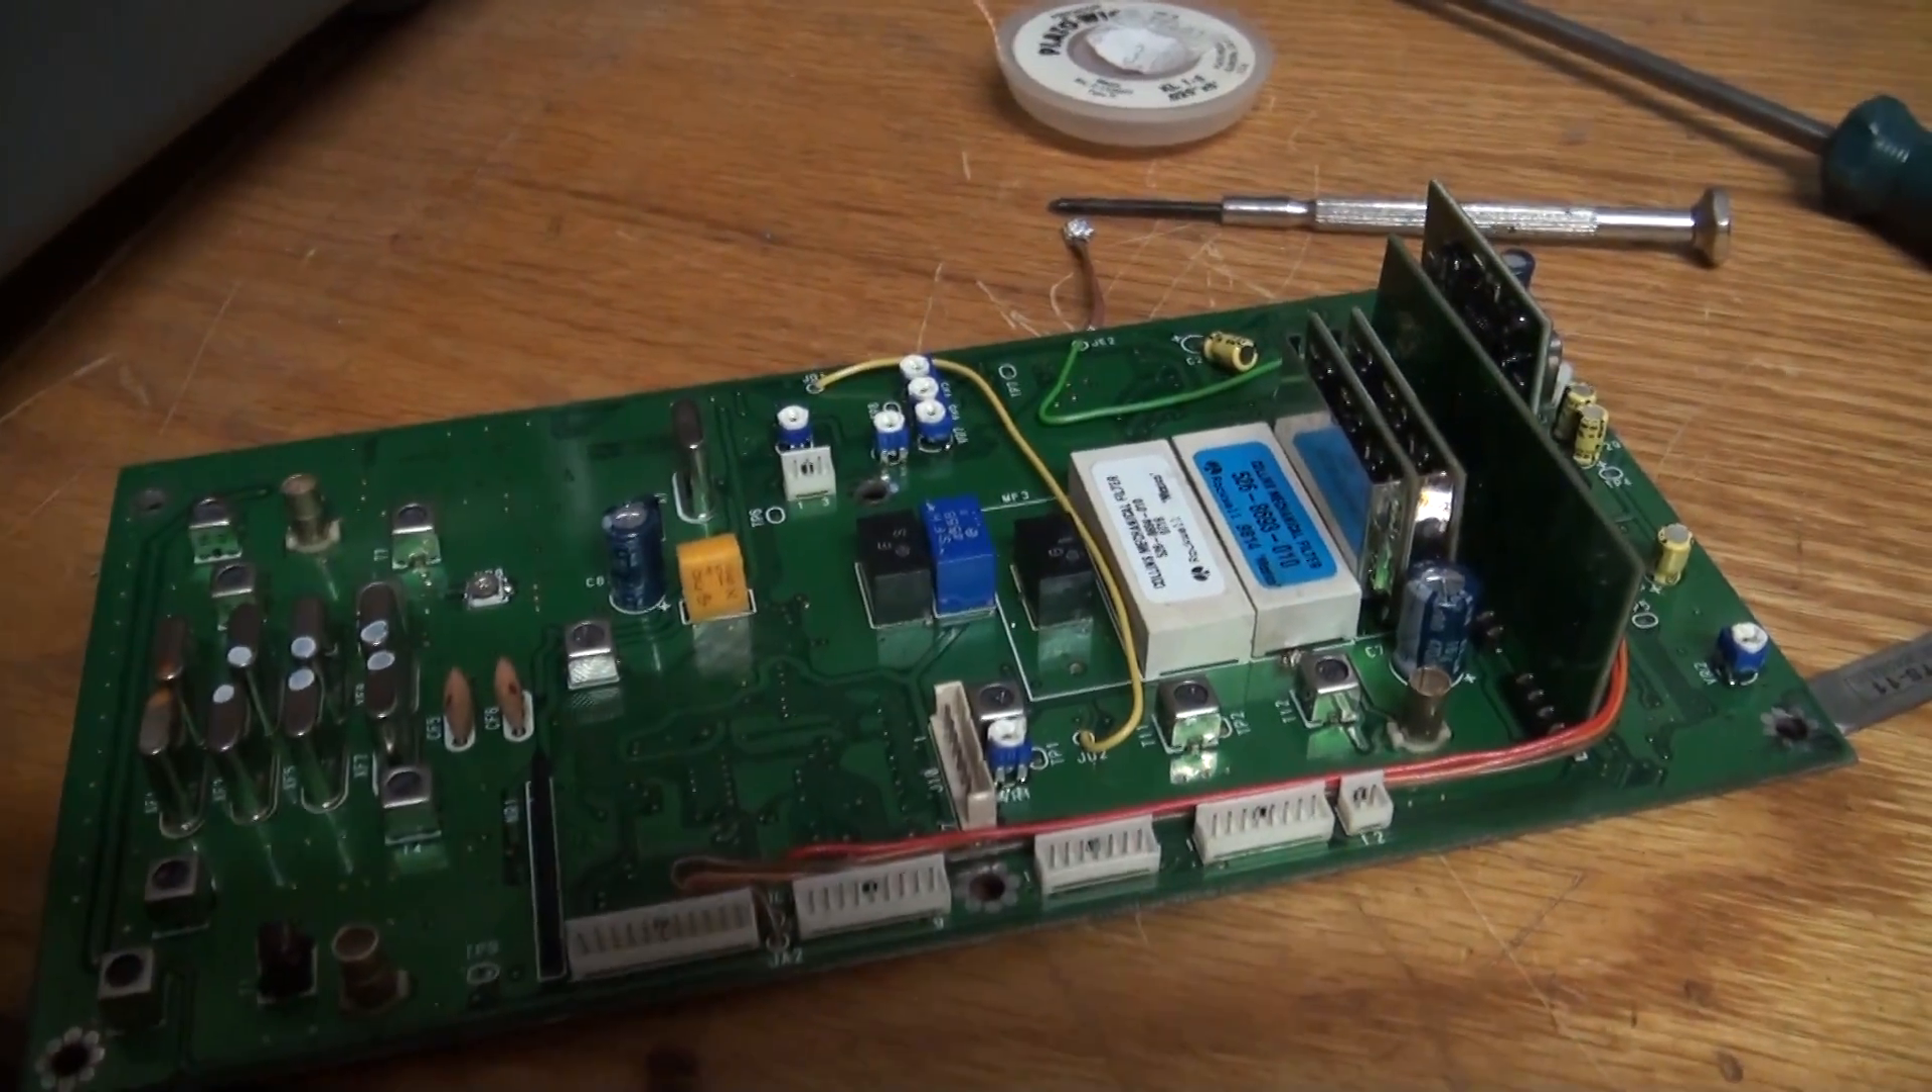I've now installed the filter that's that blue one you can see there it's the 500 Hertz CW filter.